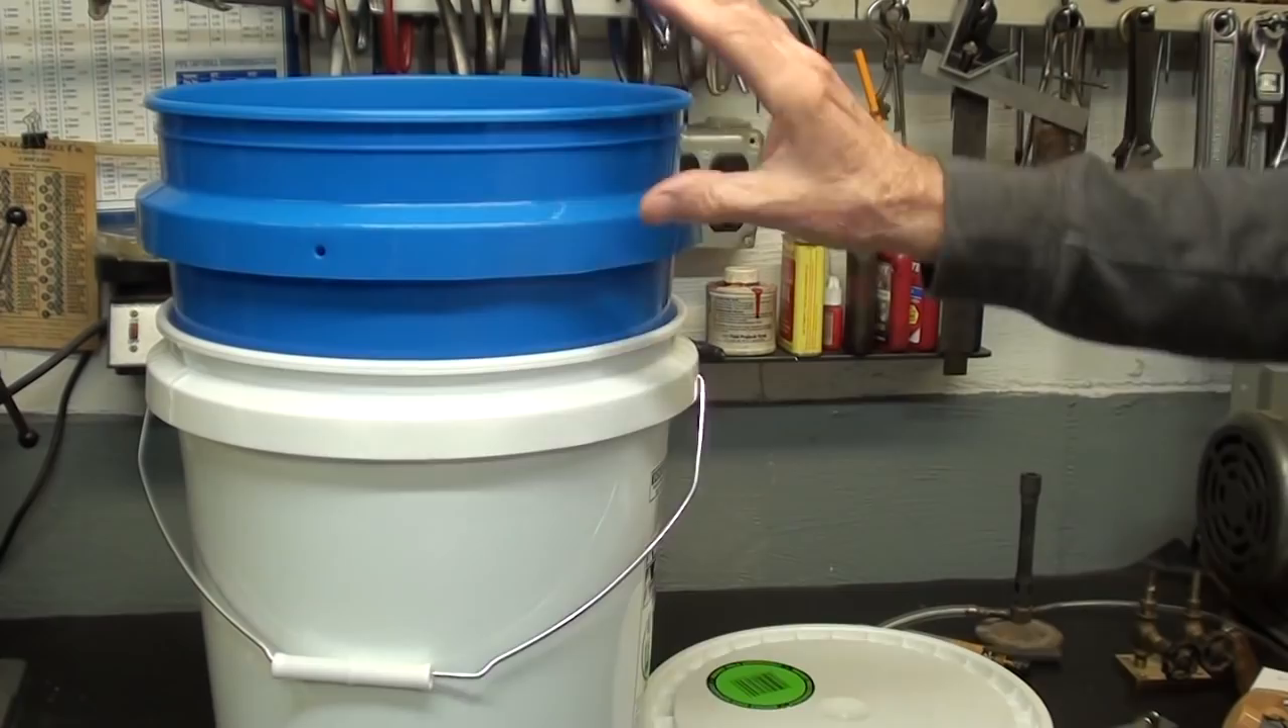And you know, what I just now discovered, just this very minute, is that notice that this blue one does not go that far into the white one.